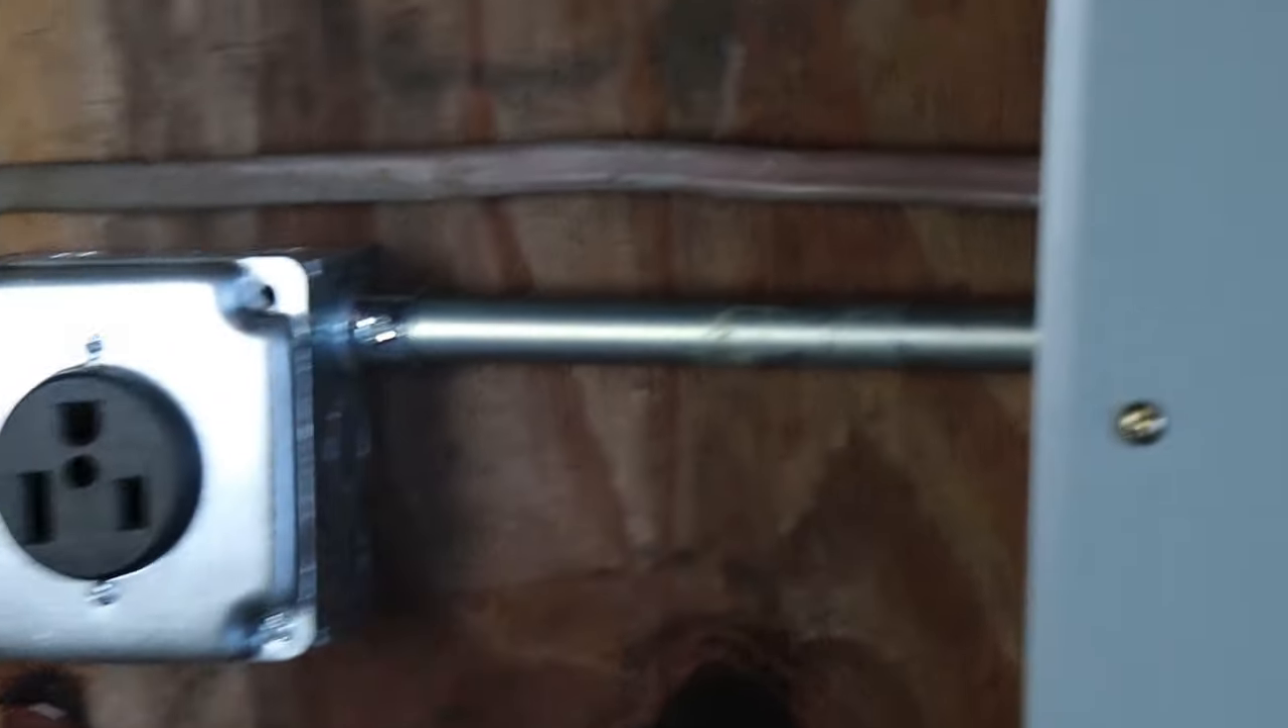There is the plug all installed.